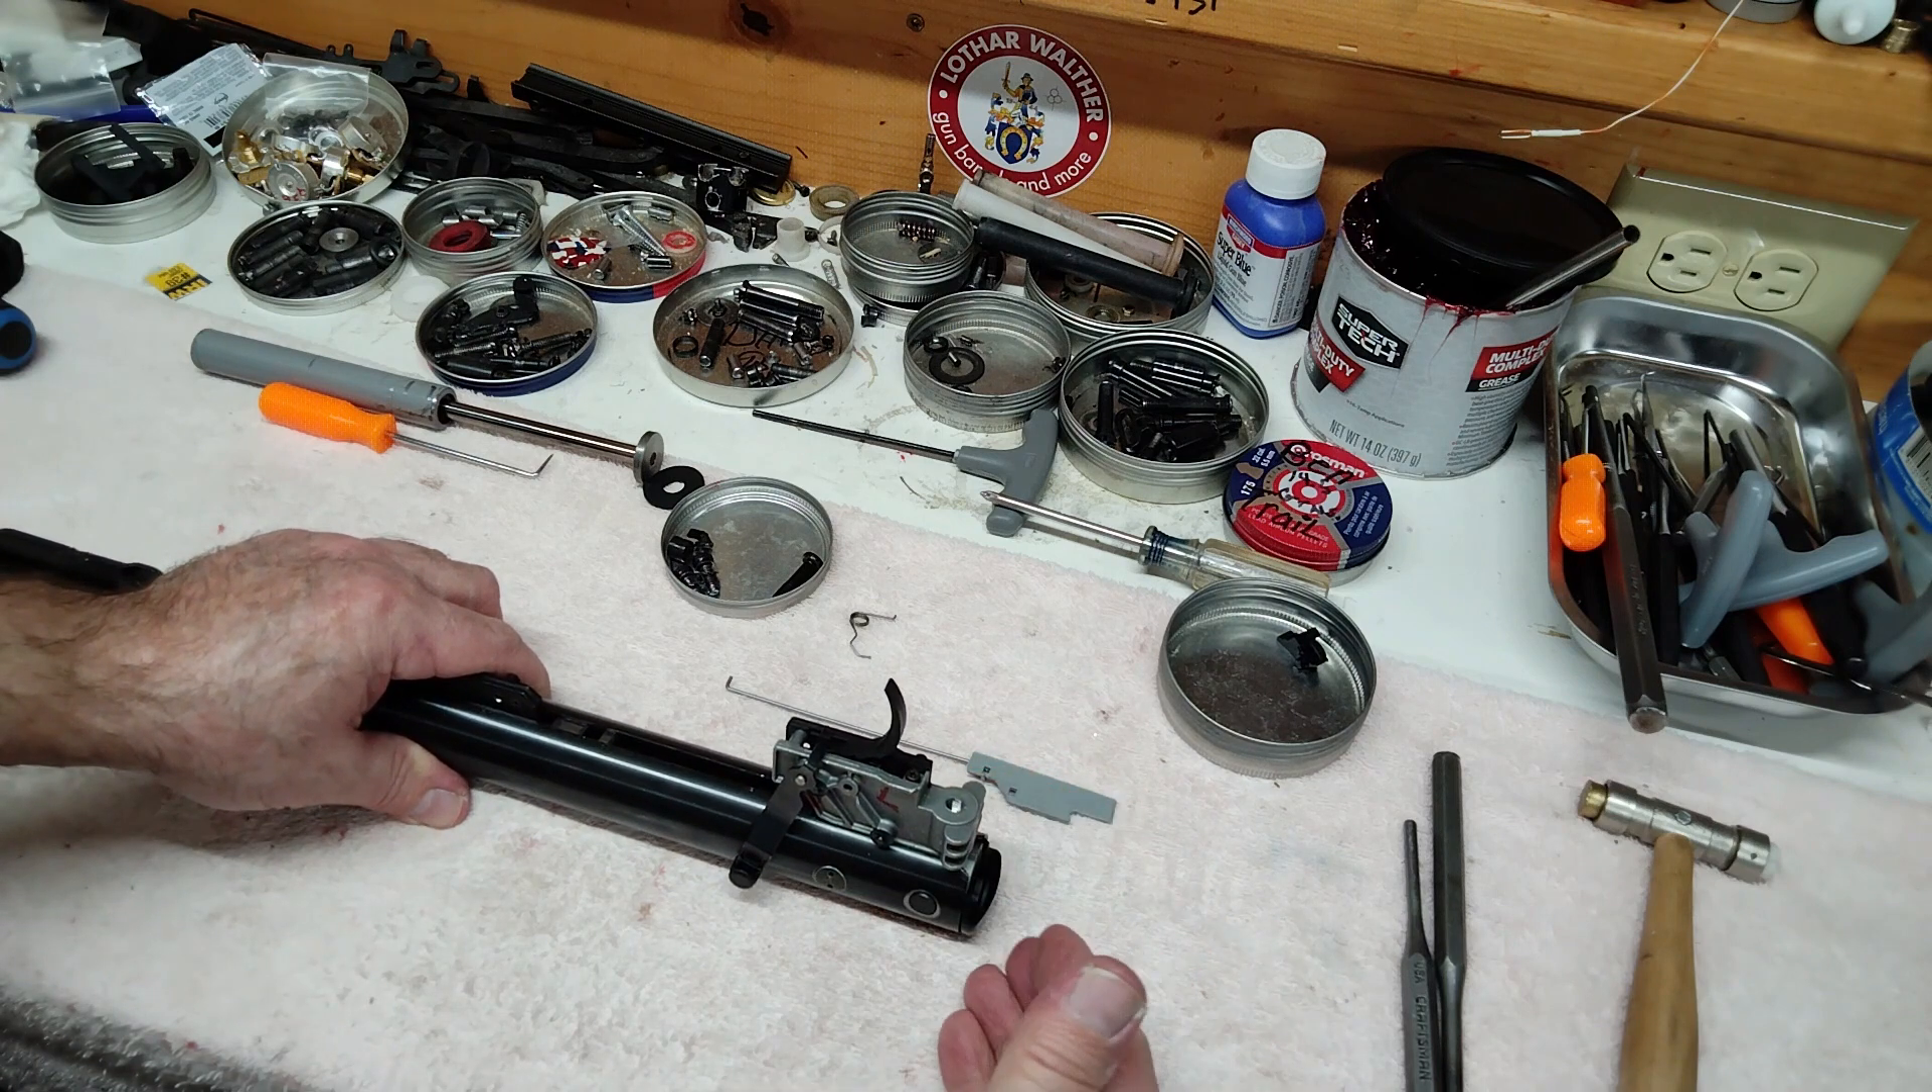Now the trigger's in.